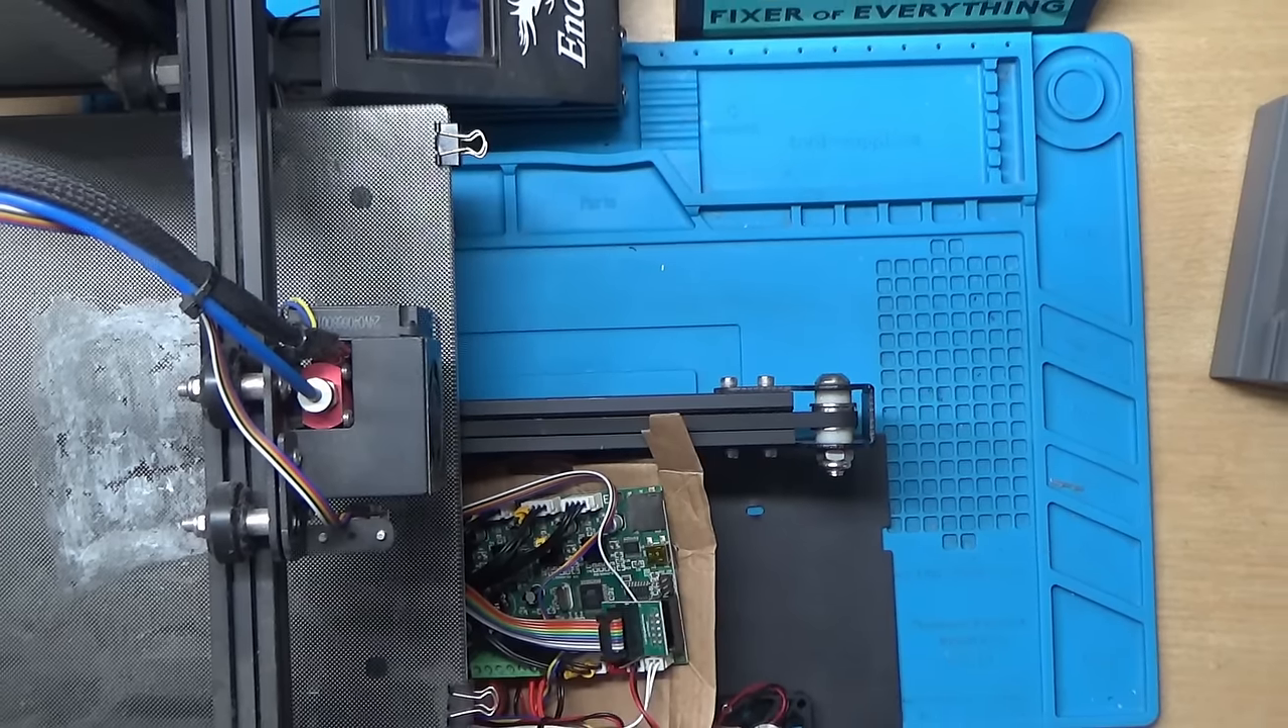All right so i found a bit of cardboard that i've put underneath the circuit board and i've got the mains lead plugged in so let's switch it on and see what it does.